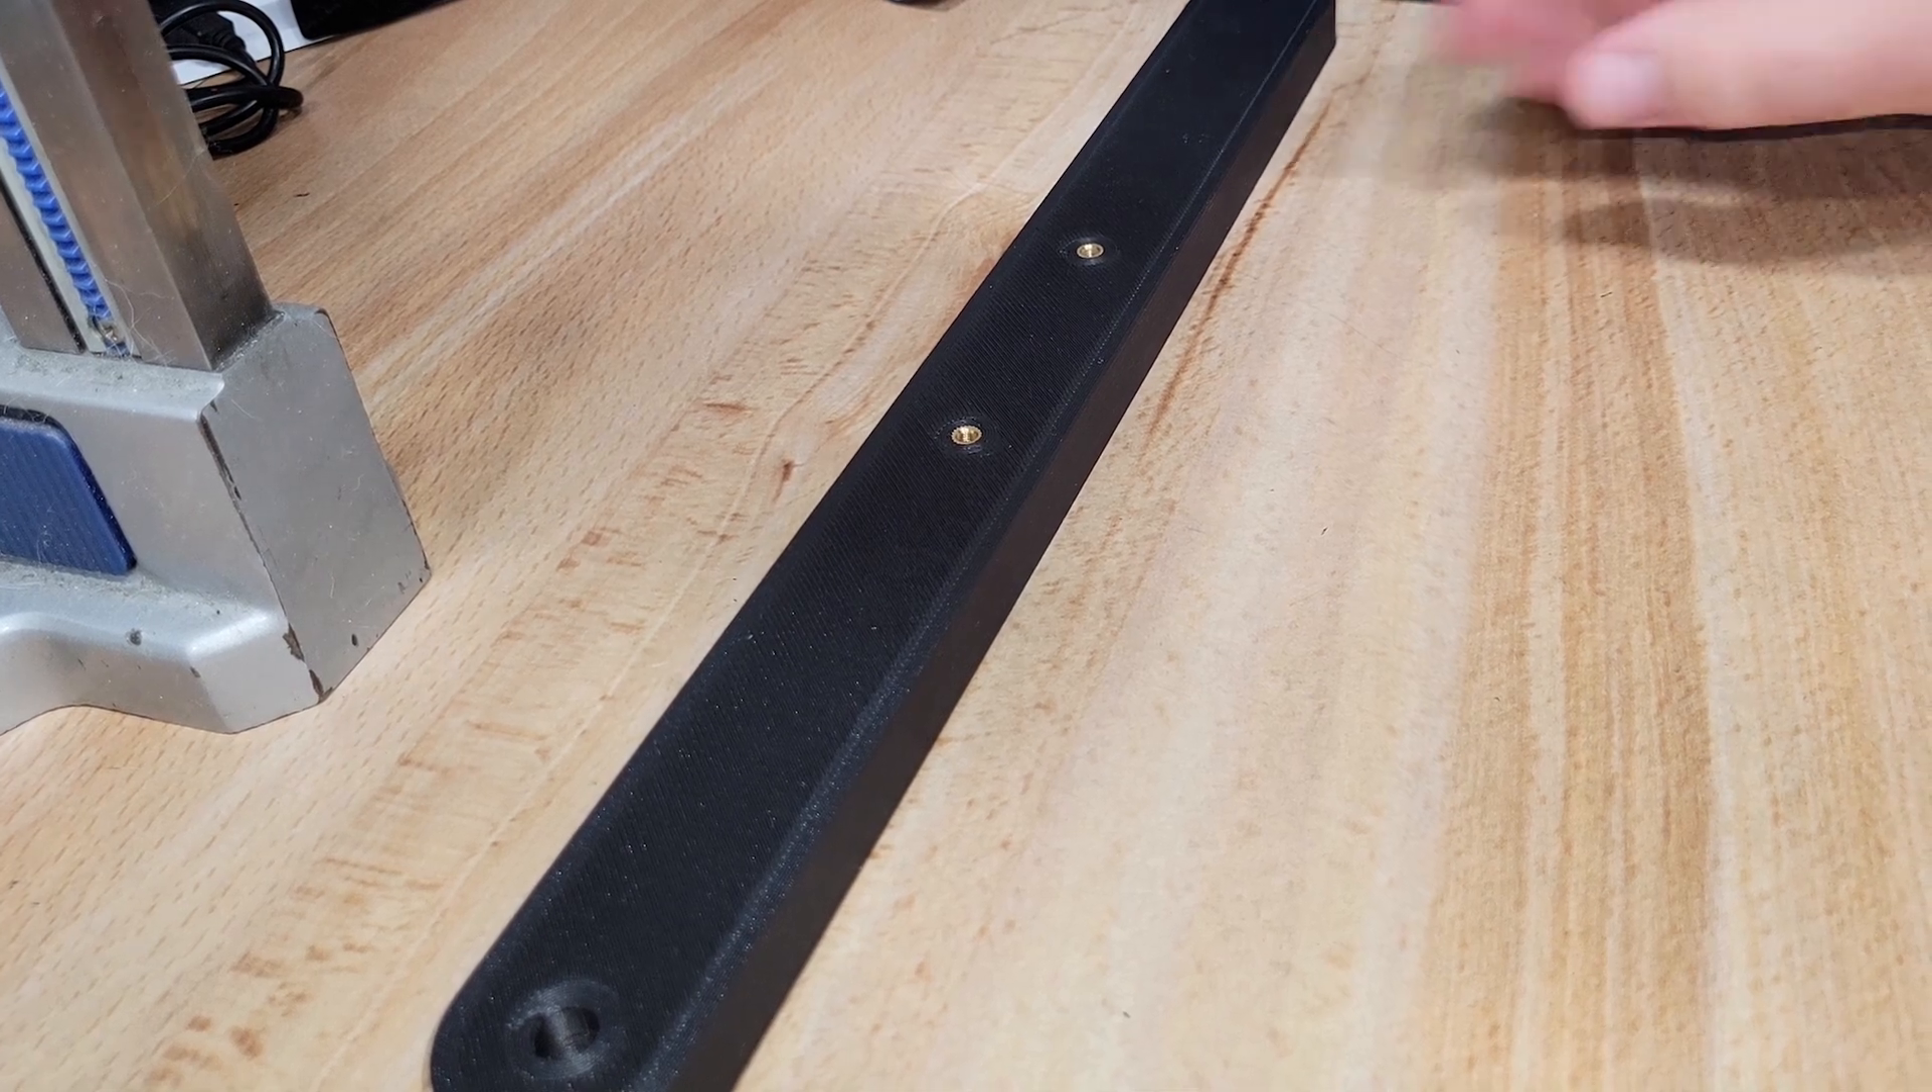And just like that, our heat set inserts are now installed.